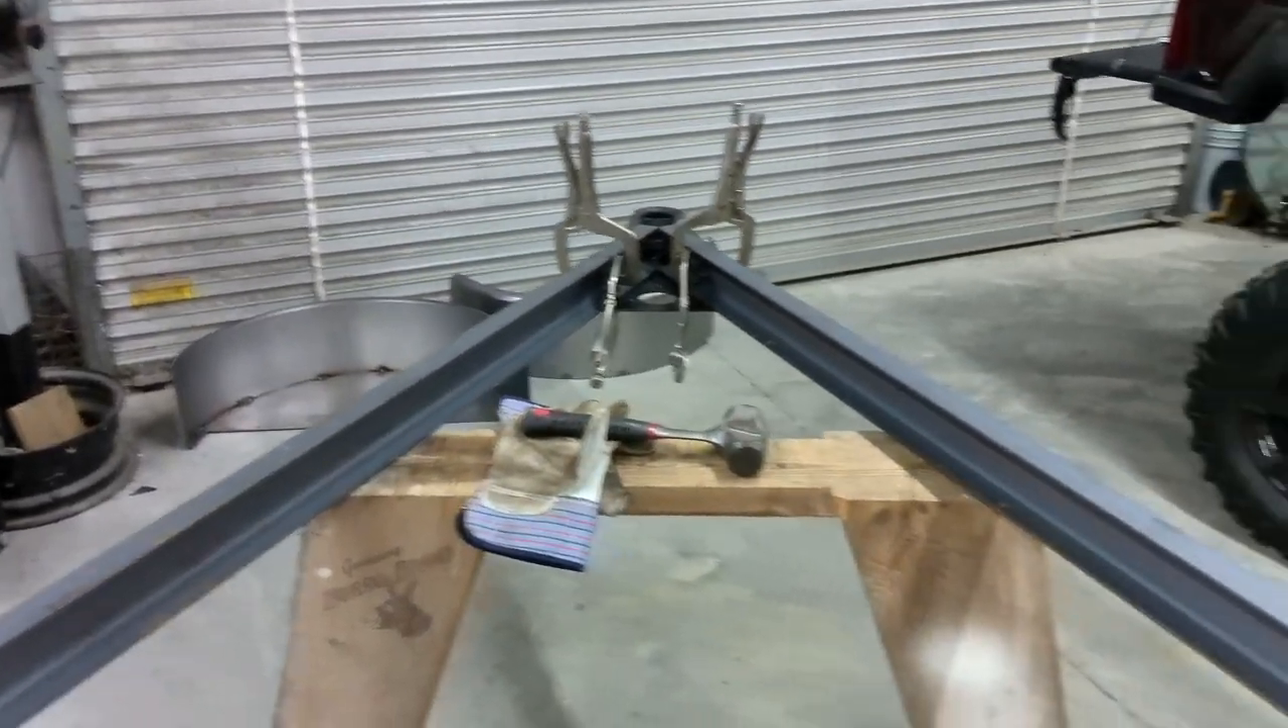So here's our tongue all mocked up. It's just all clamped together.